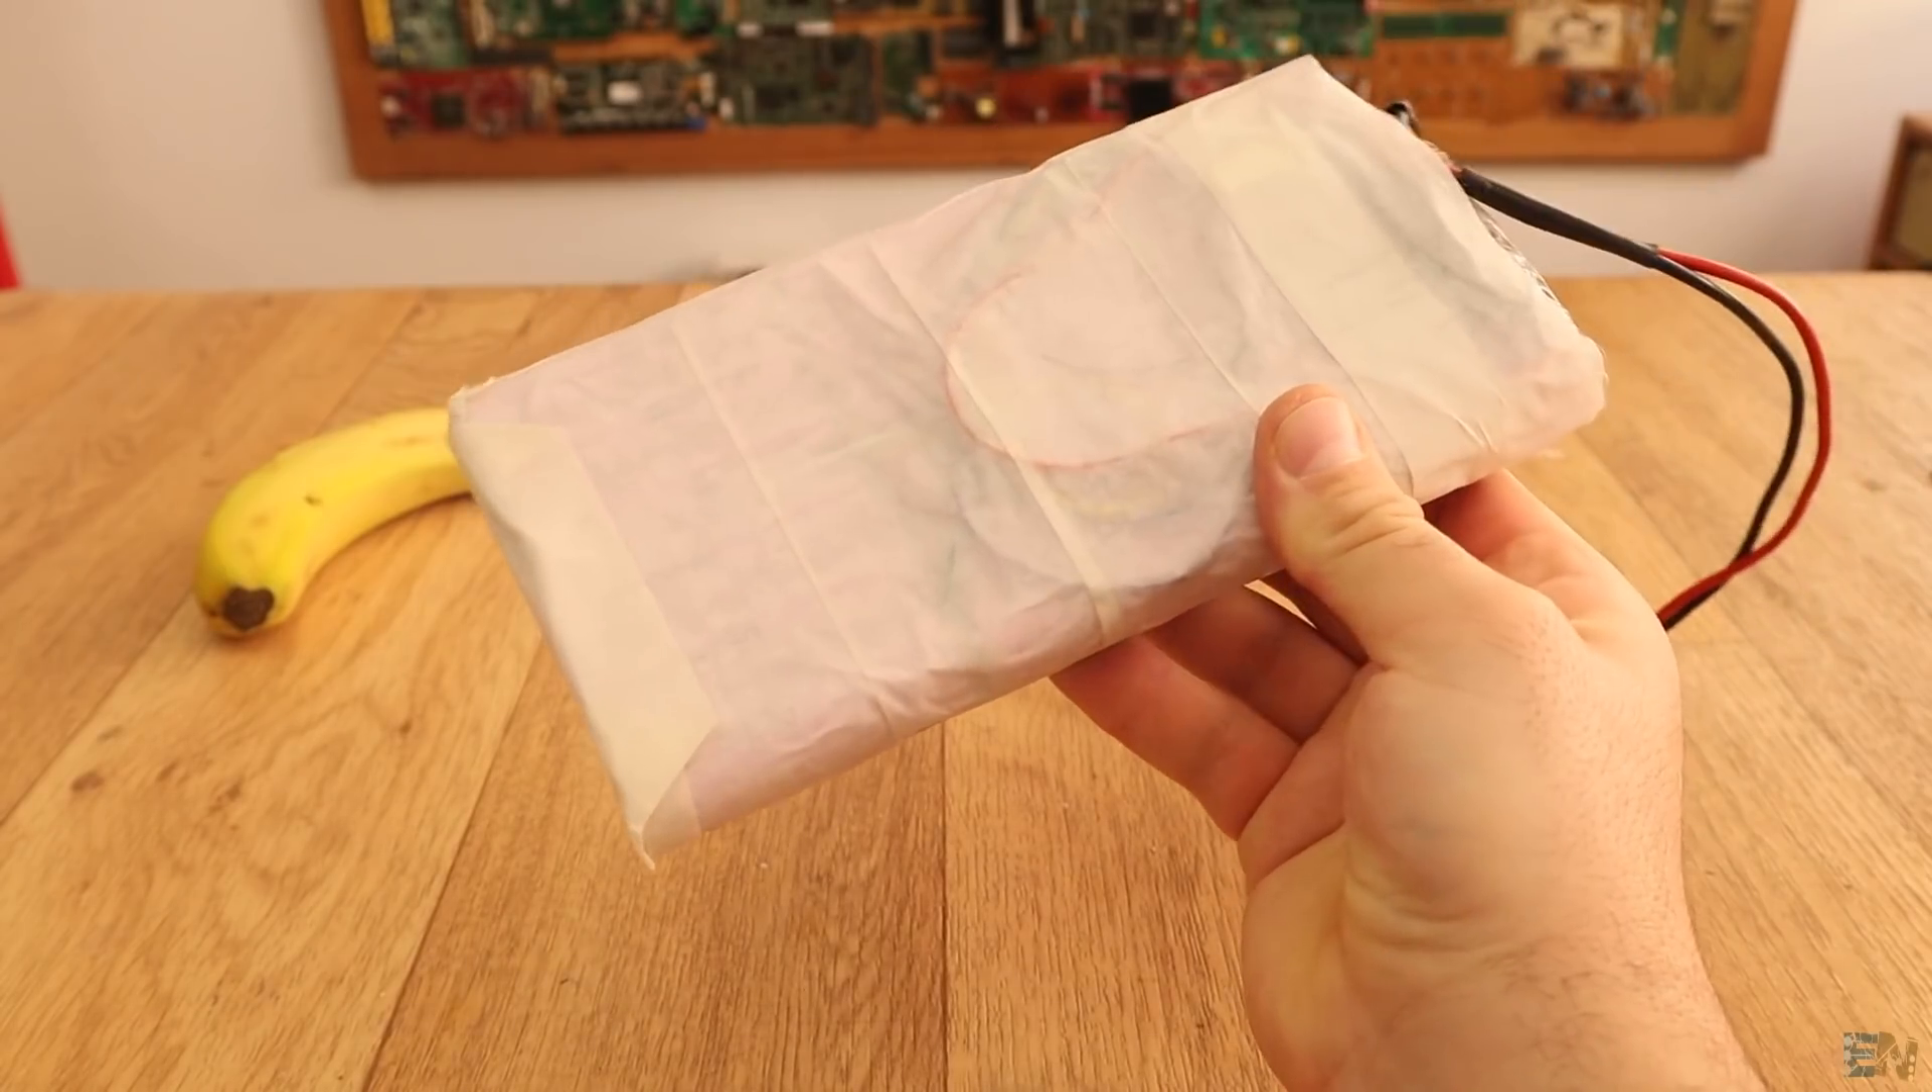I've finally covered the final battery with some paper tape.